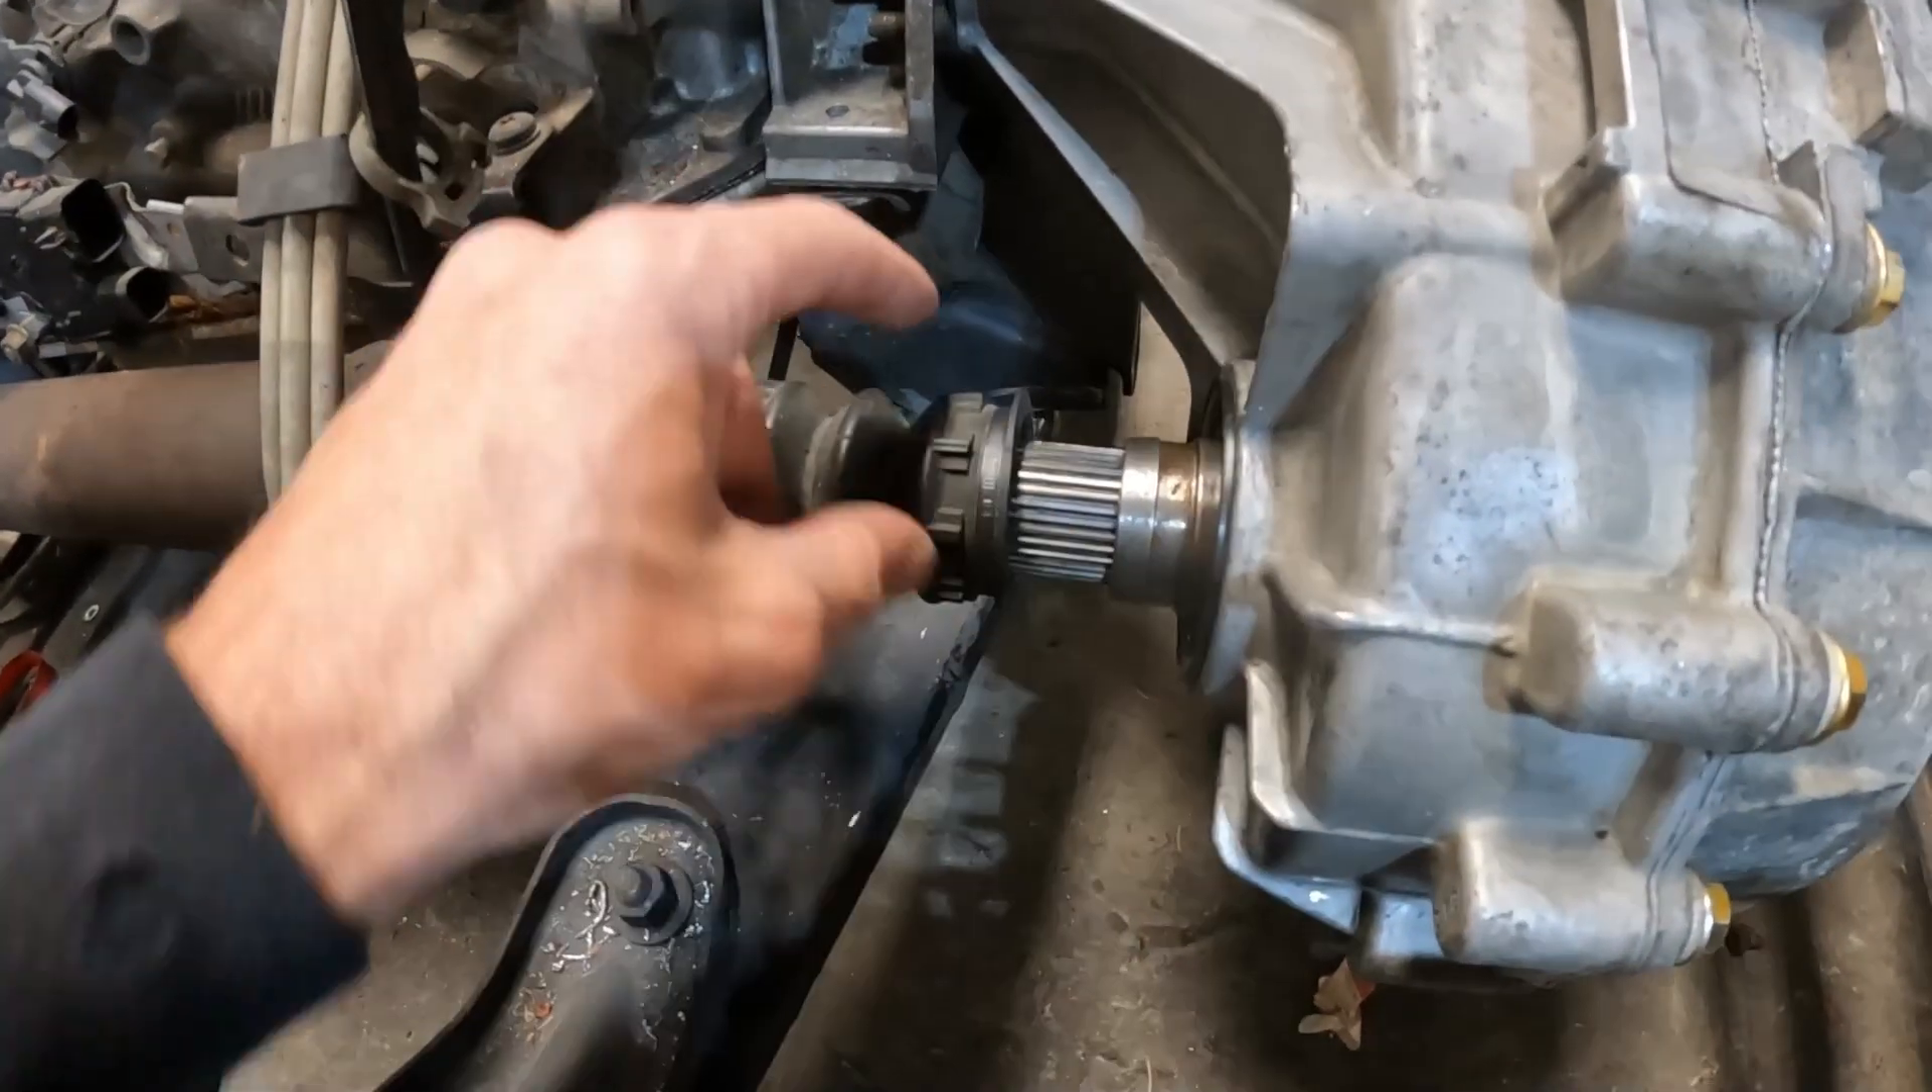As you can see we're a little short on the uh driveshaft.